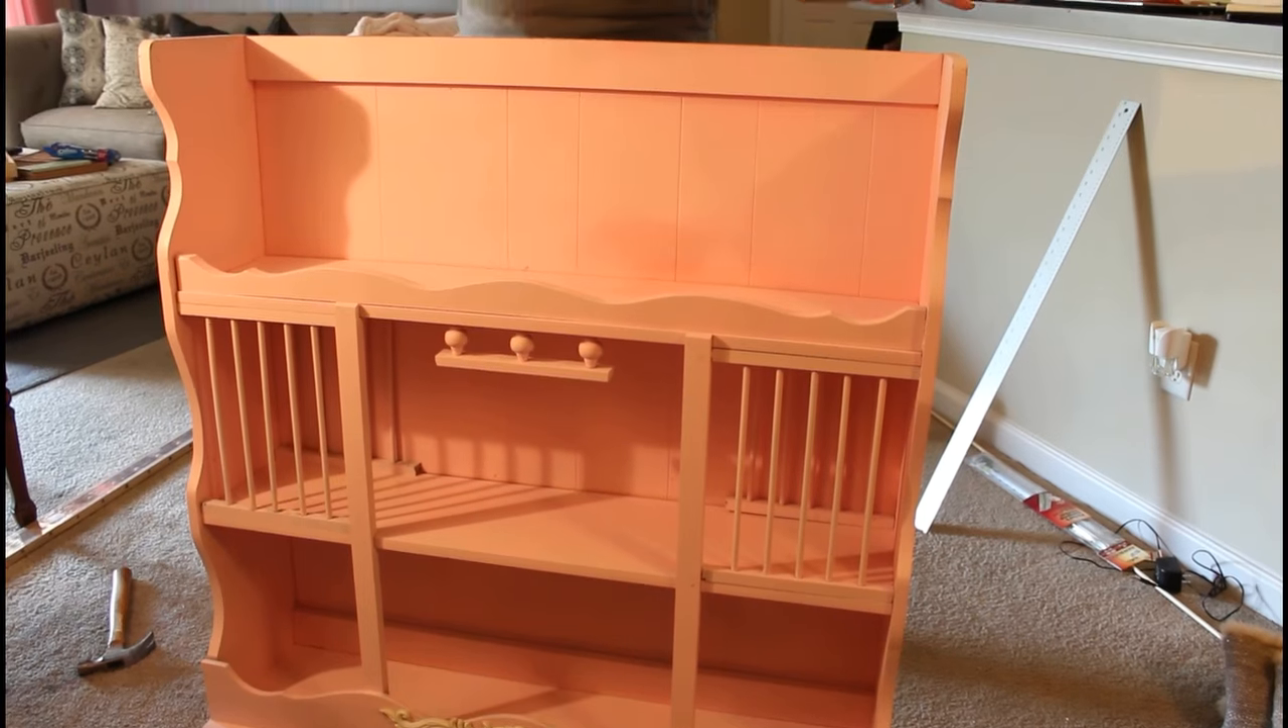We have finished, uh, installing all of our plate racks, as you see.